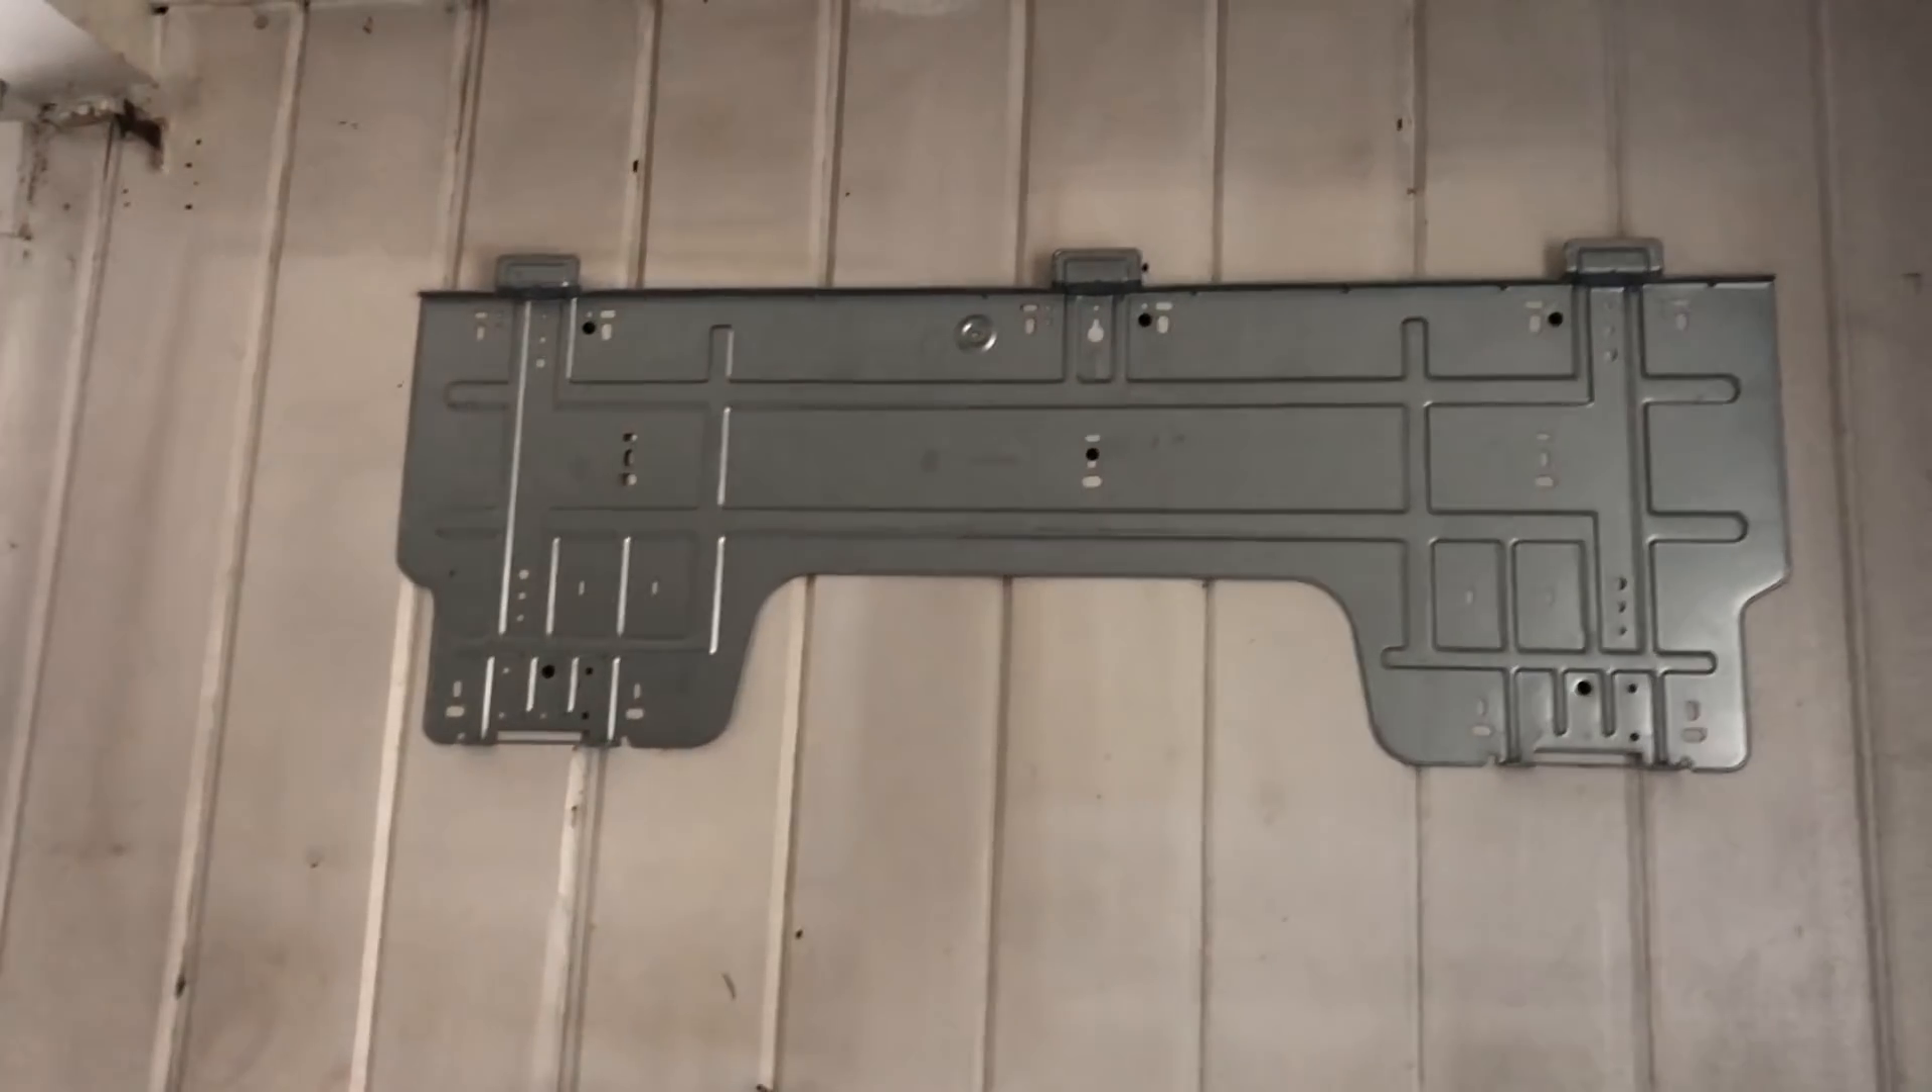This is just a shipping screw that we need to take off so that way we can get this bracket mounted up onto the wall. All right guys so we took our mounting bracket off the back and we mounted it to the wall.